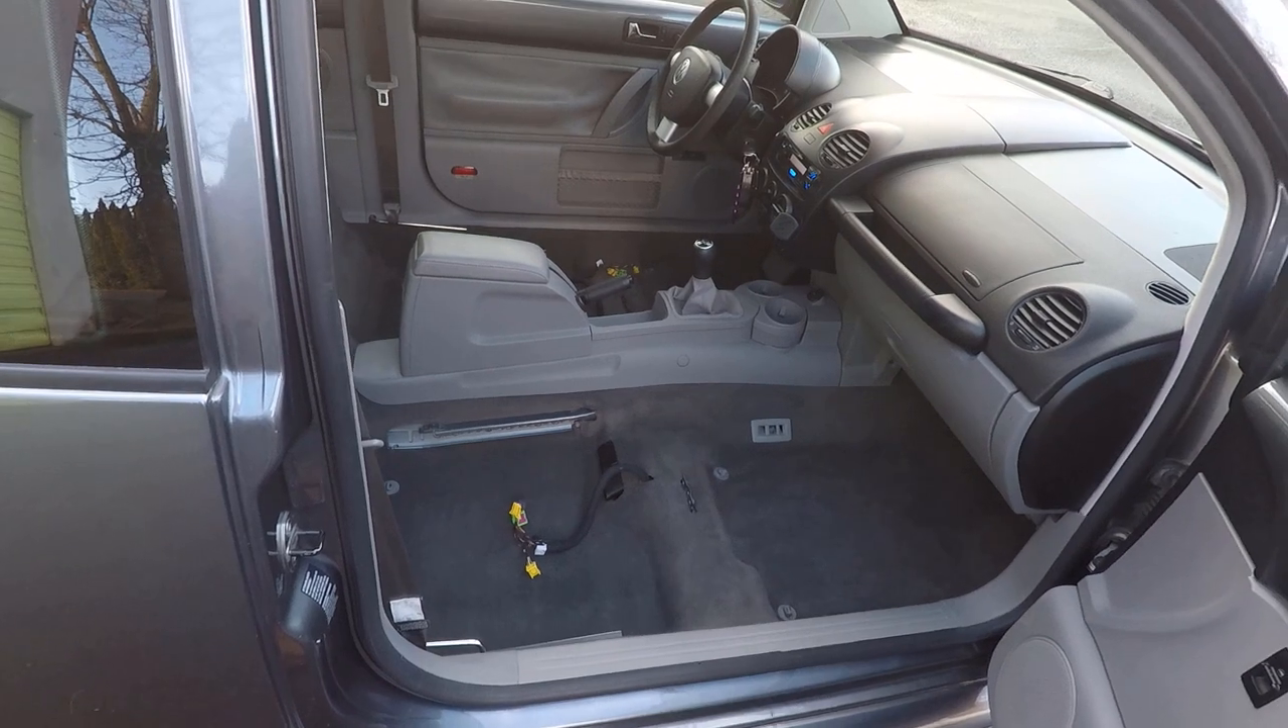So only thing left to do is get the seats back installed in the vehicle.